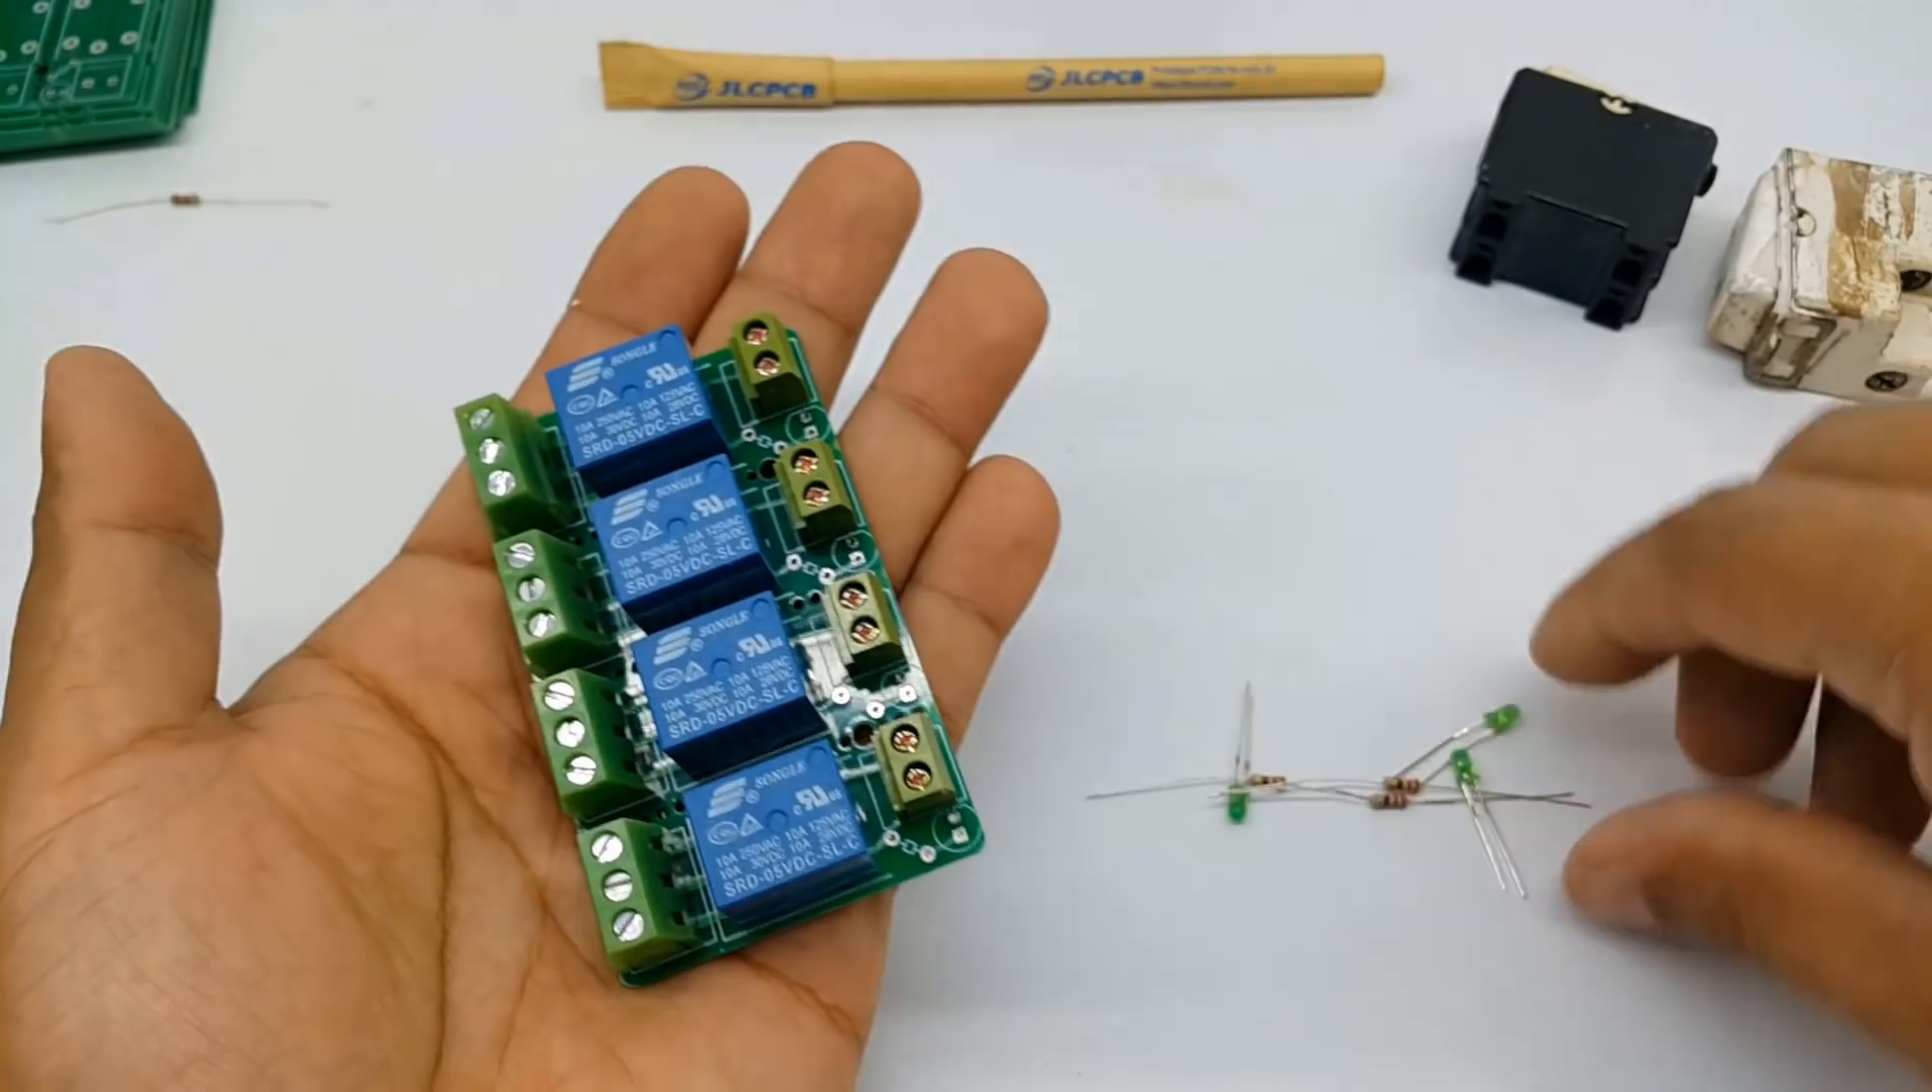انا هنا ركبت الاربع ريليهات وطبعا اقدر اقفلهم ان شاء الله.